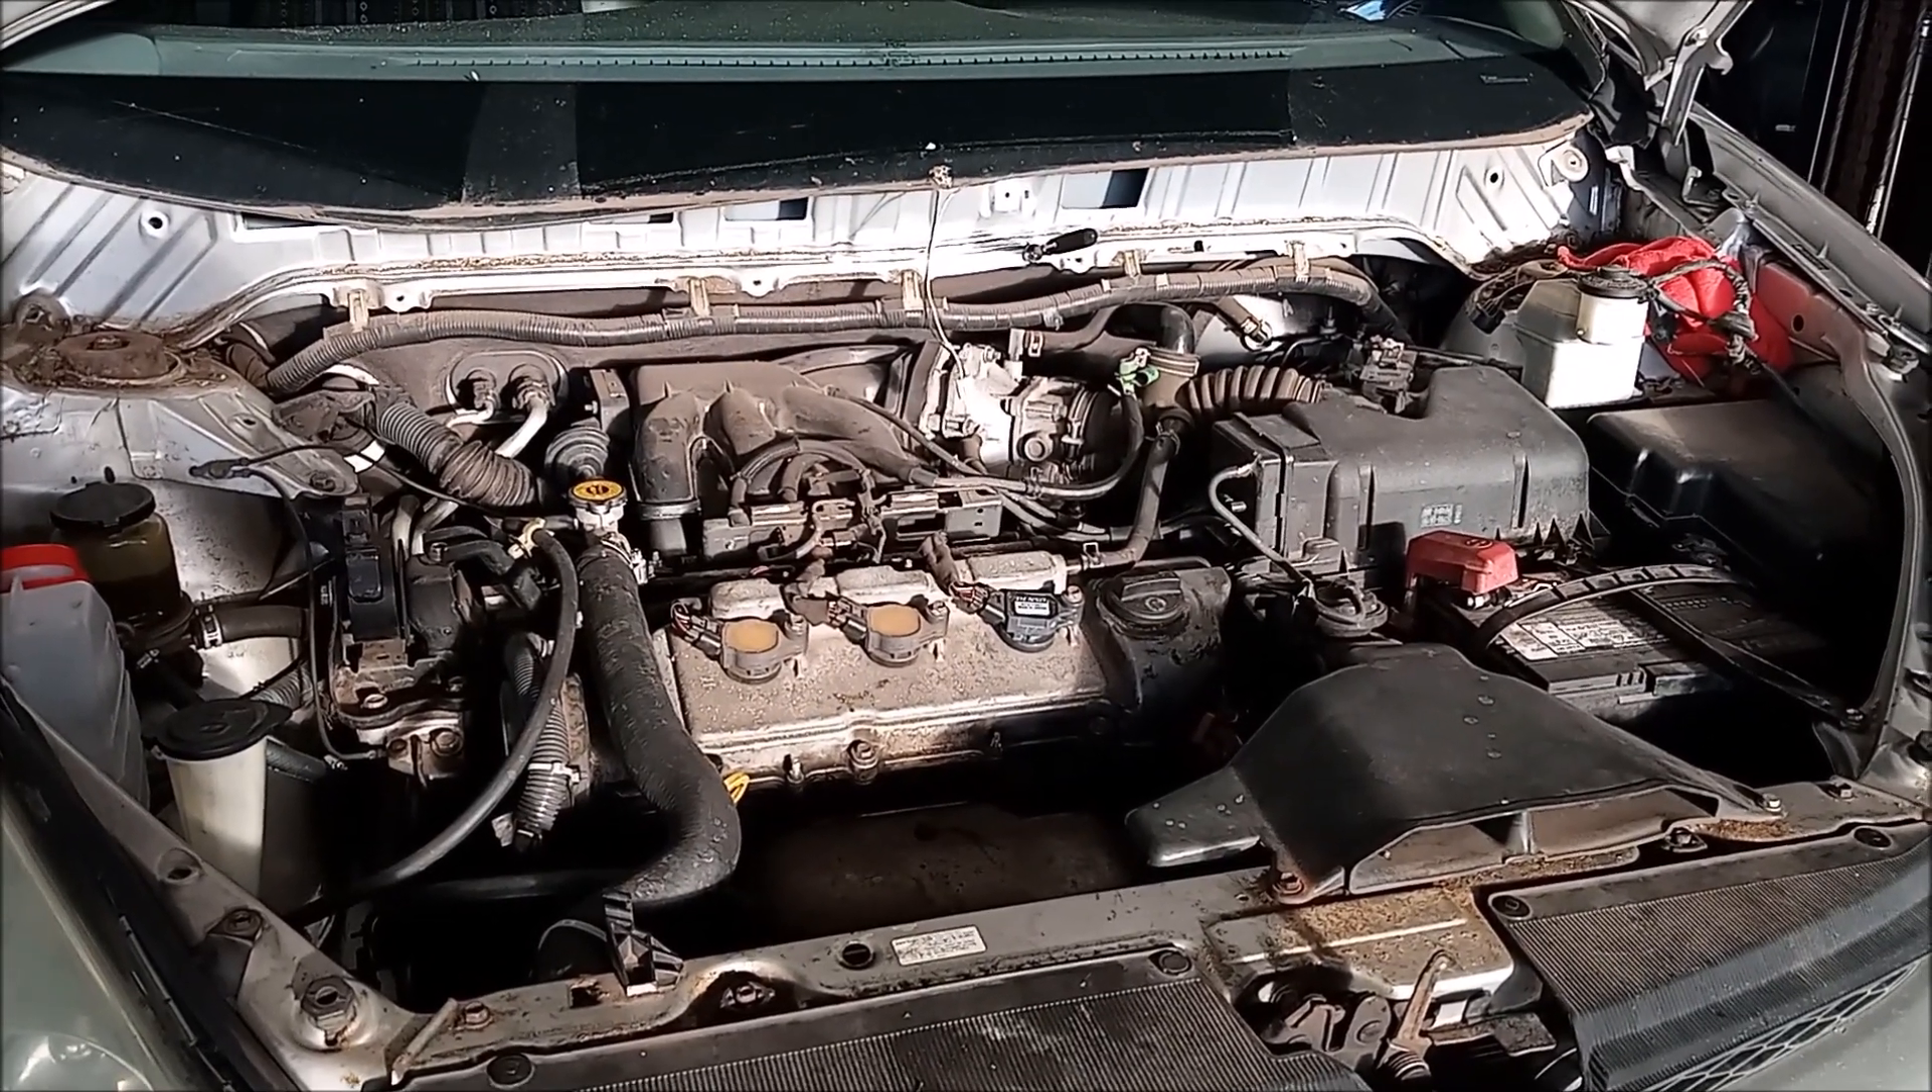I've put everything back together except for the windshield wiper tray and the windshield wipers.